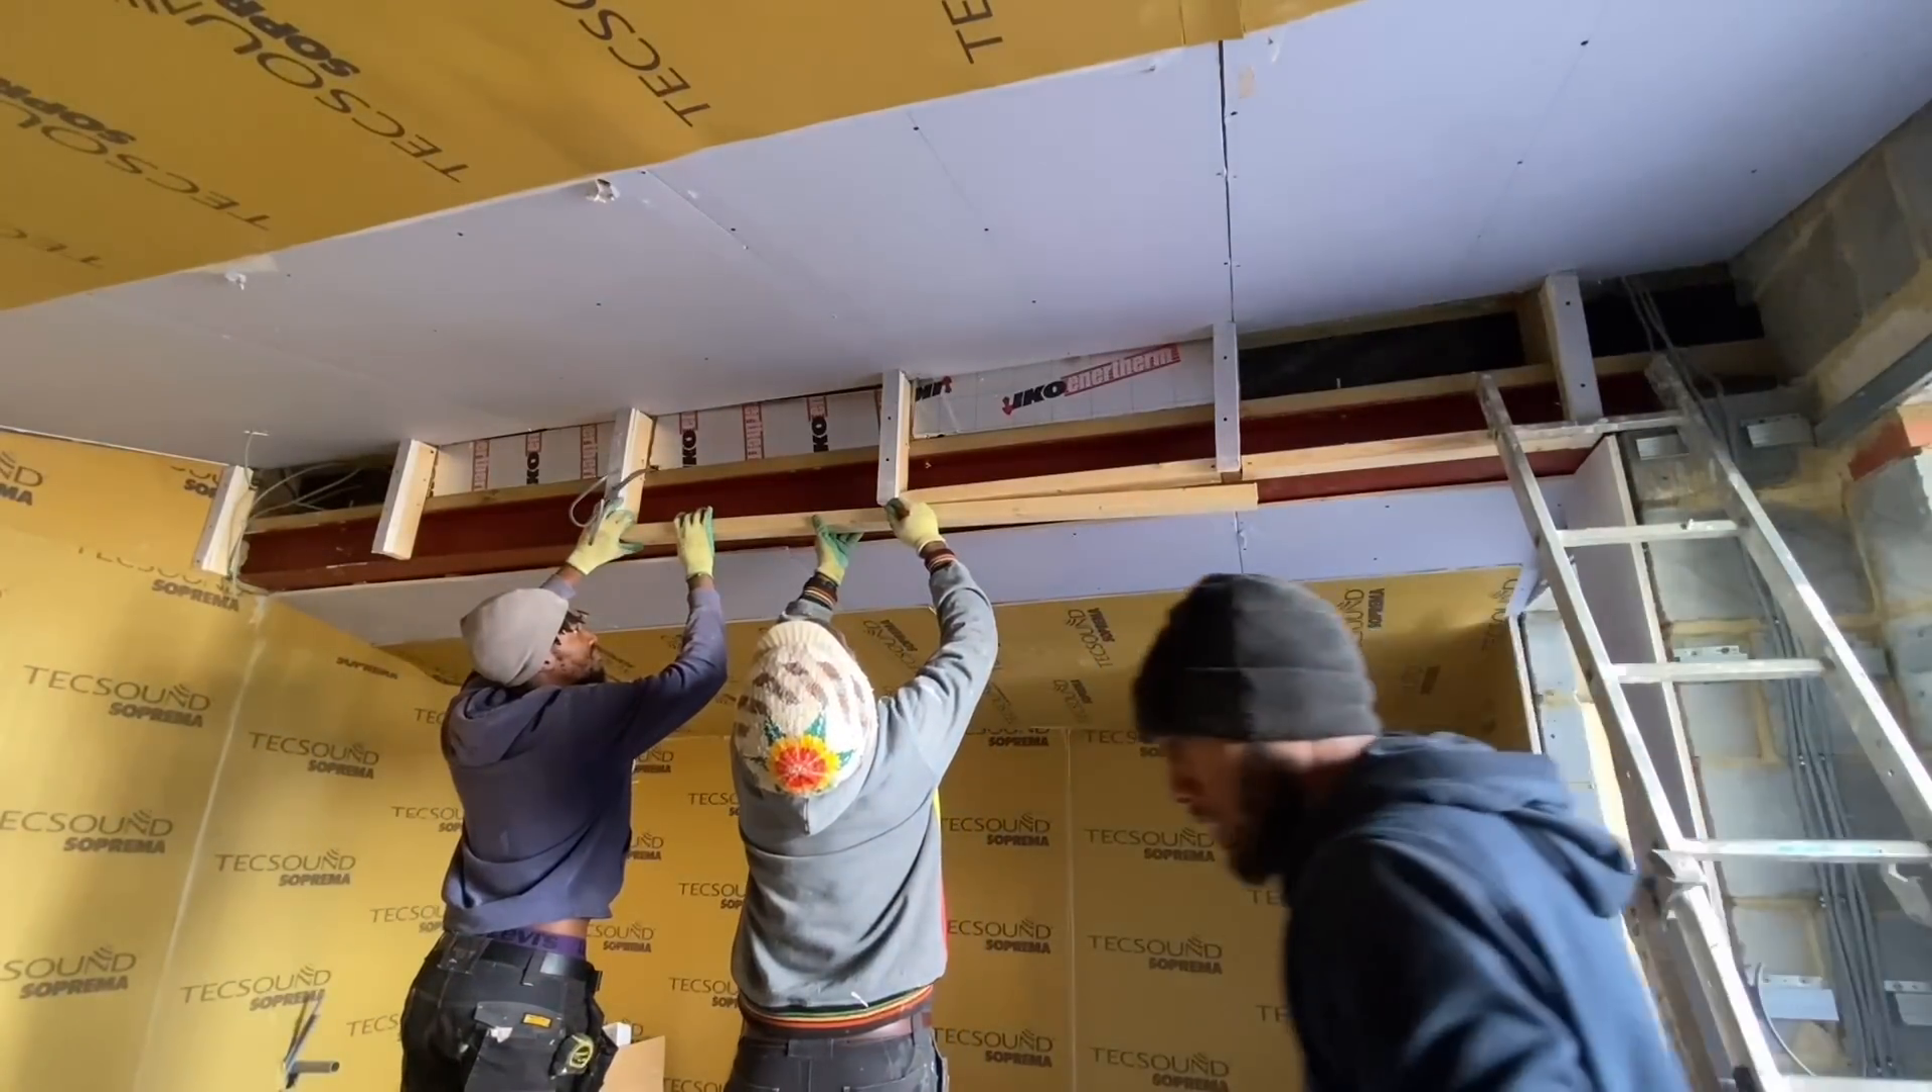As you can see we've already started boxing in the steel.